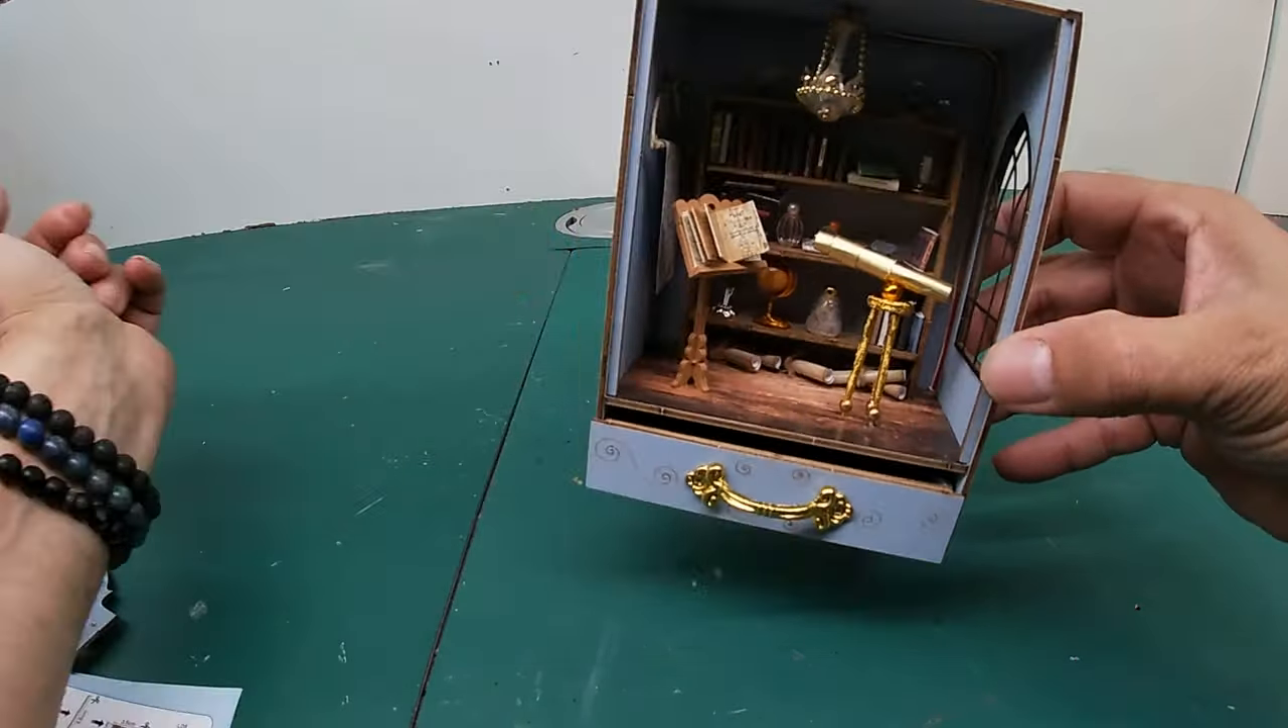Après il restera le final avec la façade et la vitre.